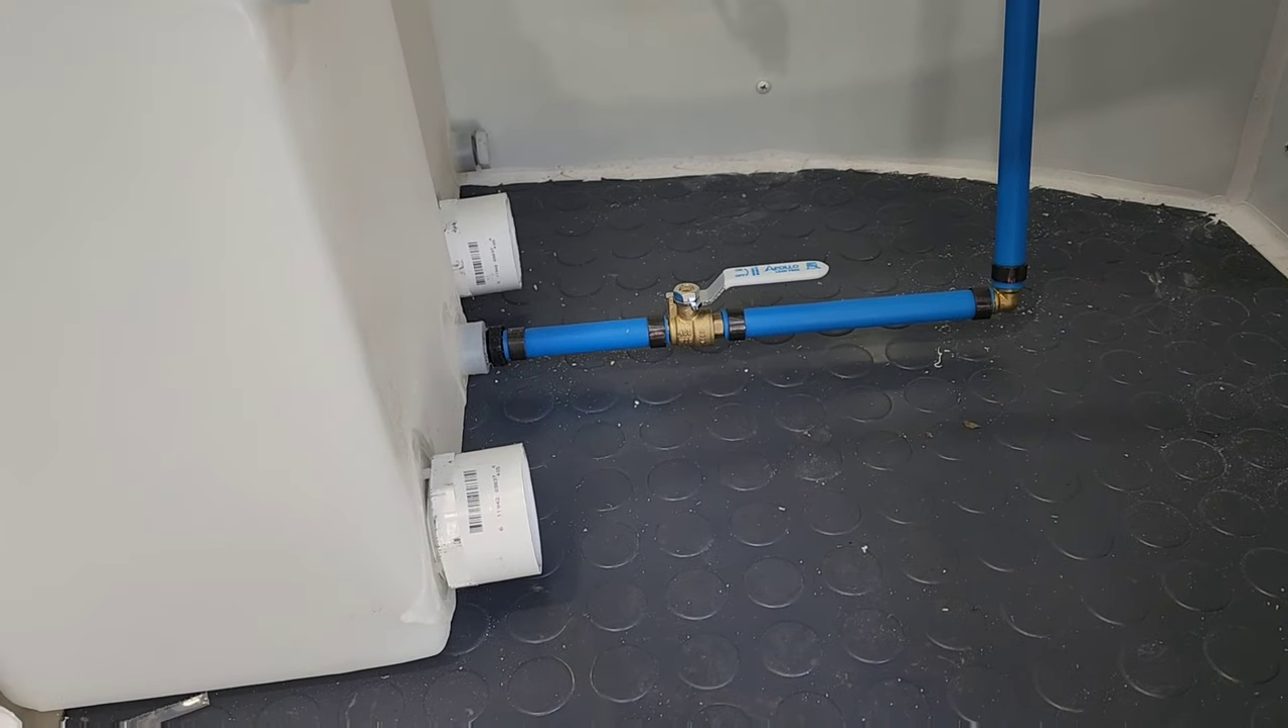There's one more thing we have to do and that's adding the drain lines or the drain pipes off of here these are inch and a half you have one on the gray water tank and one on the fresh water tank.